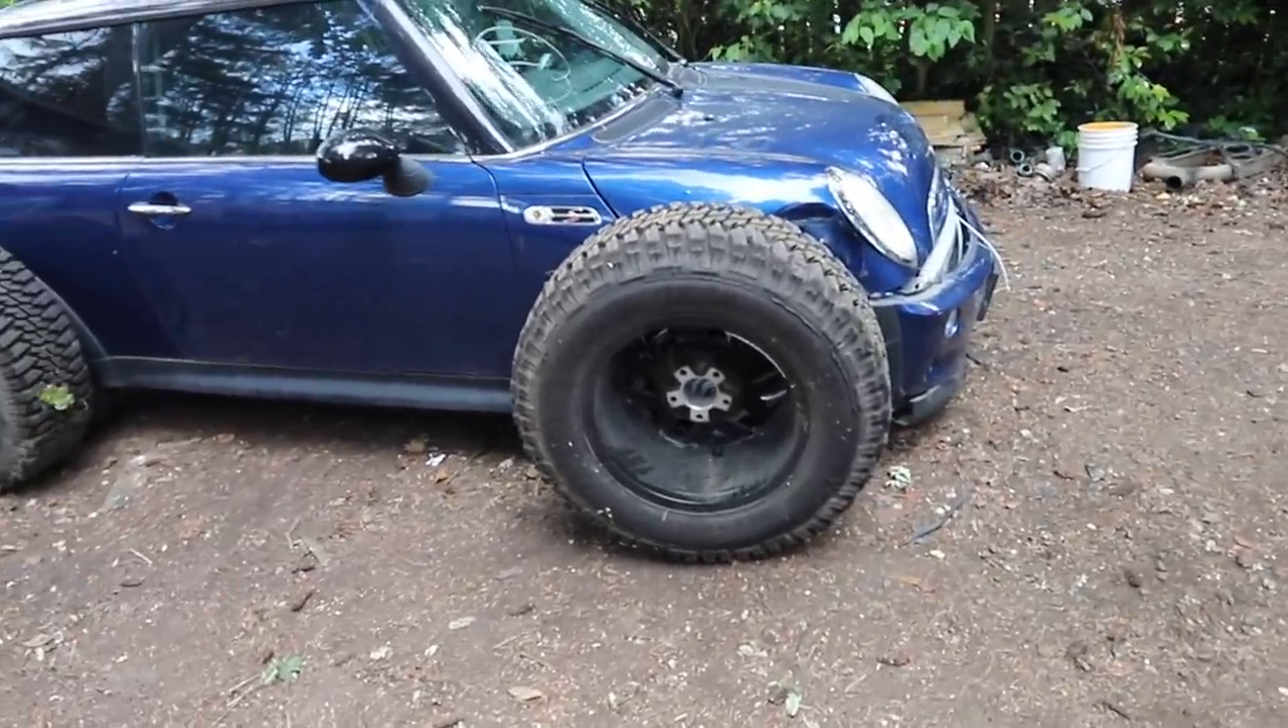Now these wheels and tires are a little too big.